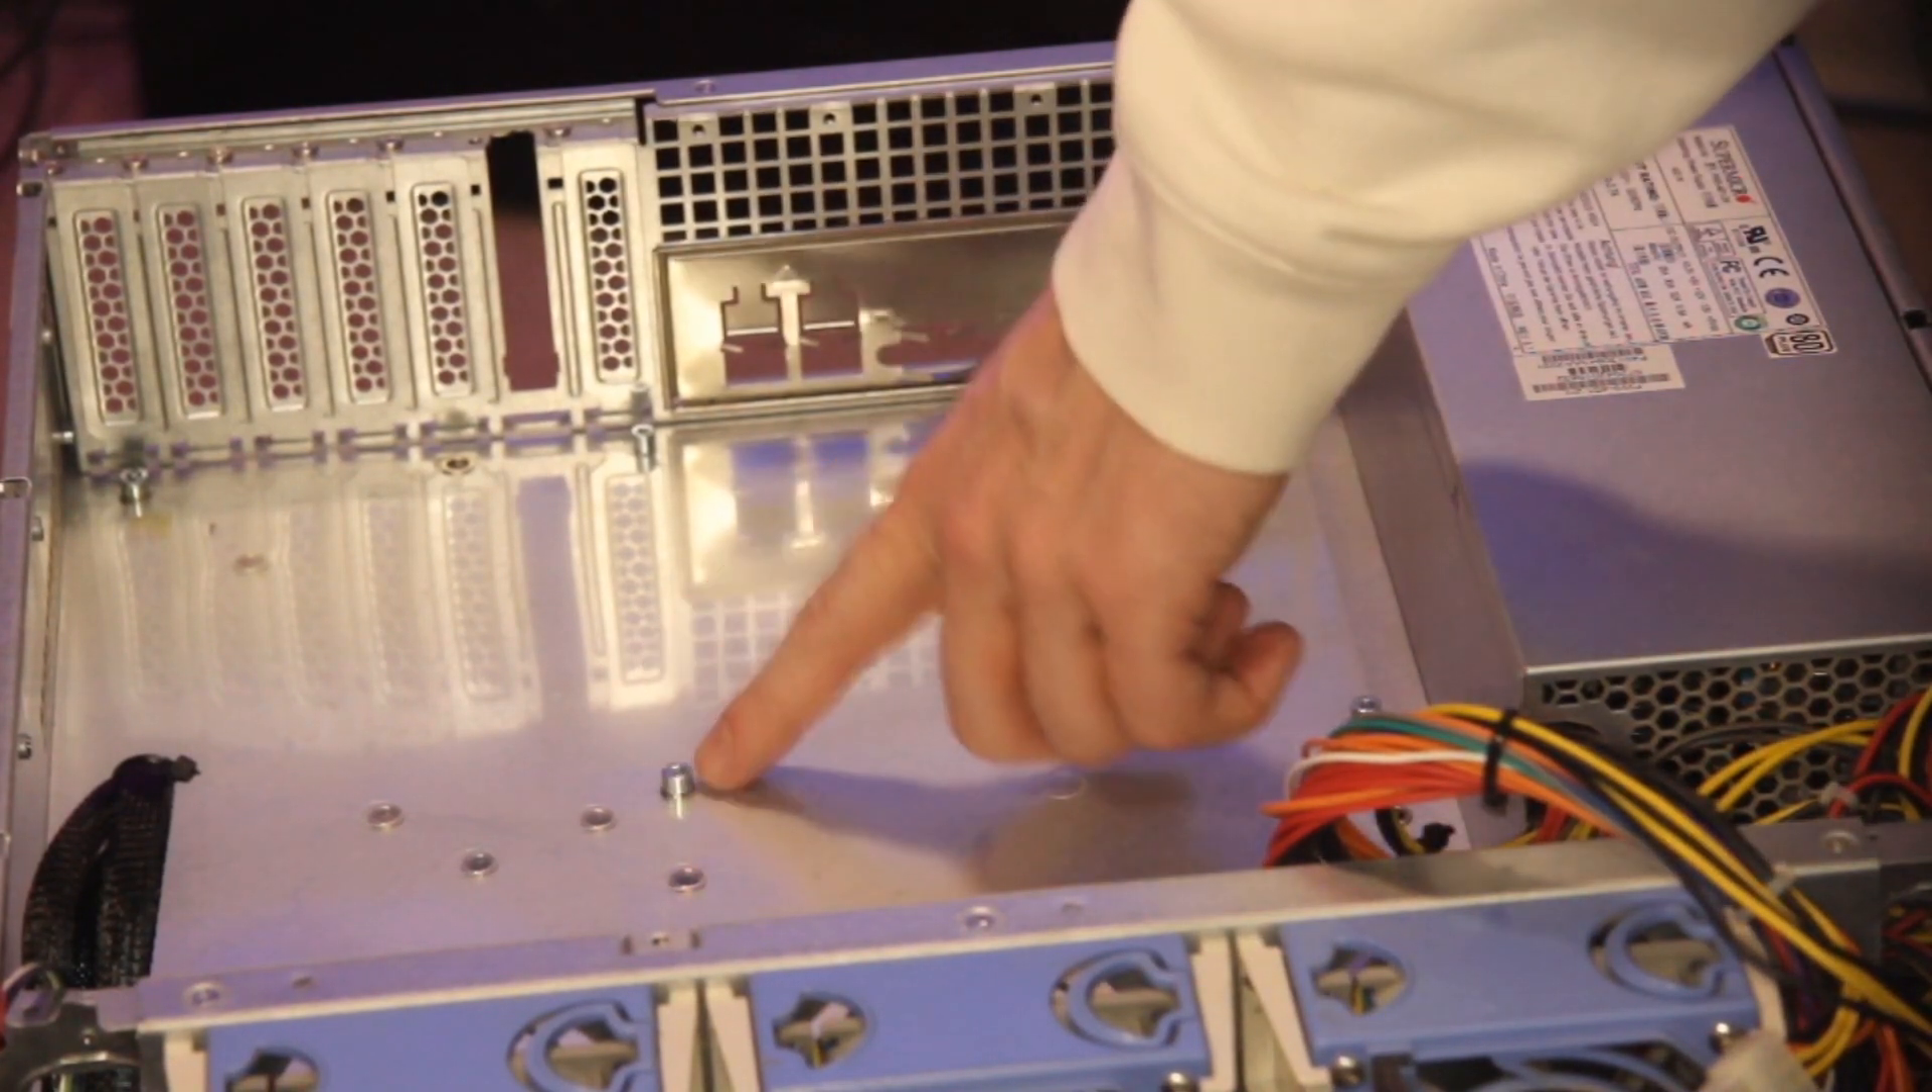So we've got the old motherboard out.